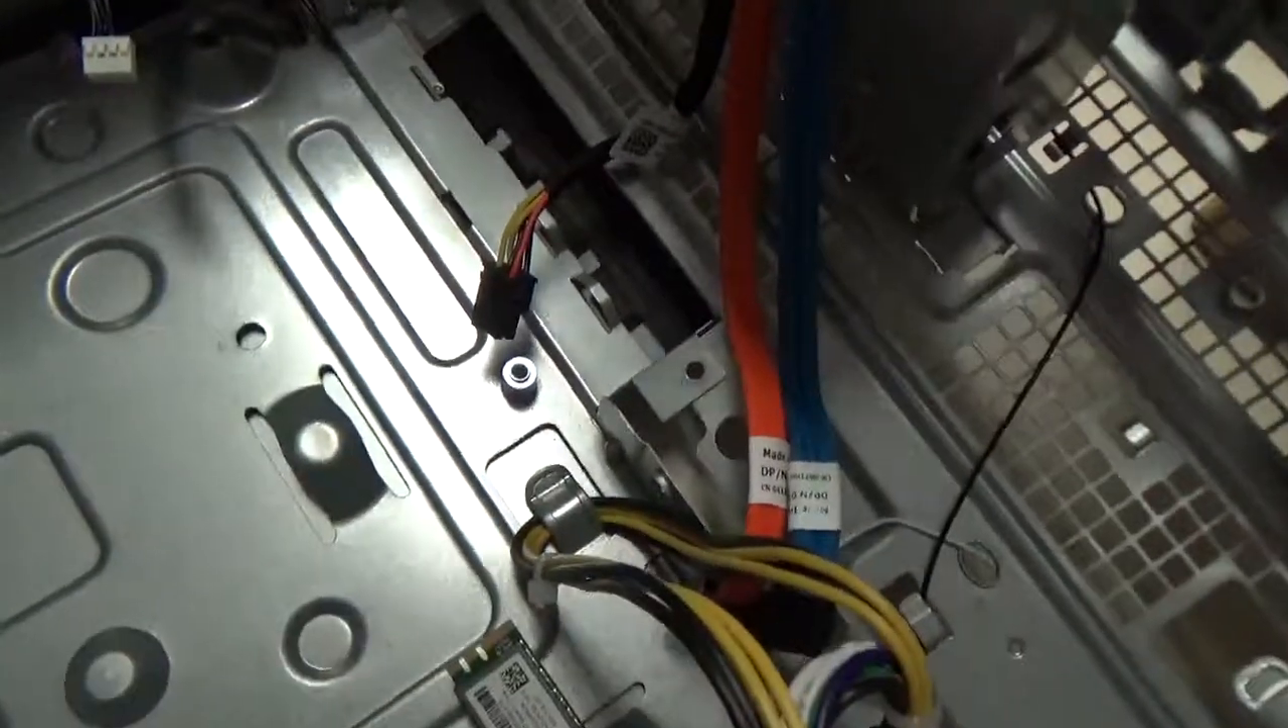All right, so I pulled out the motherboard and this is how it's going to look.